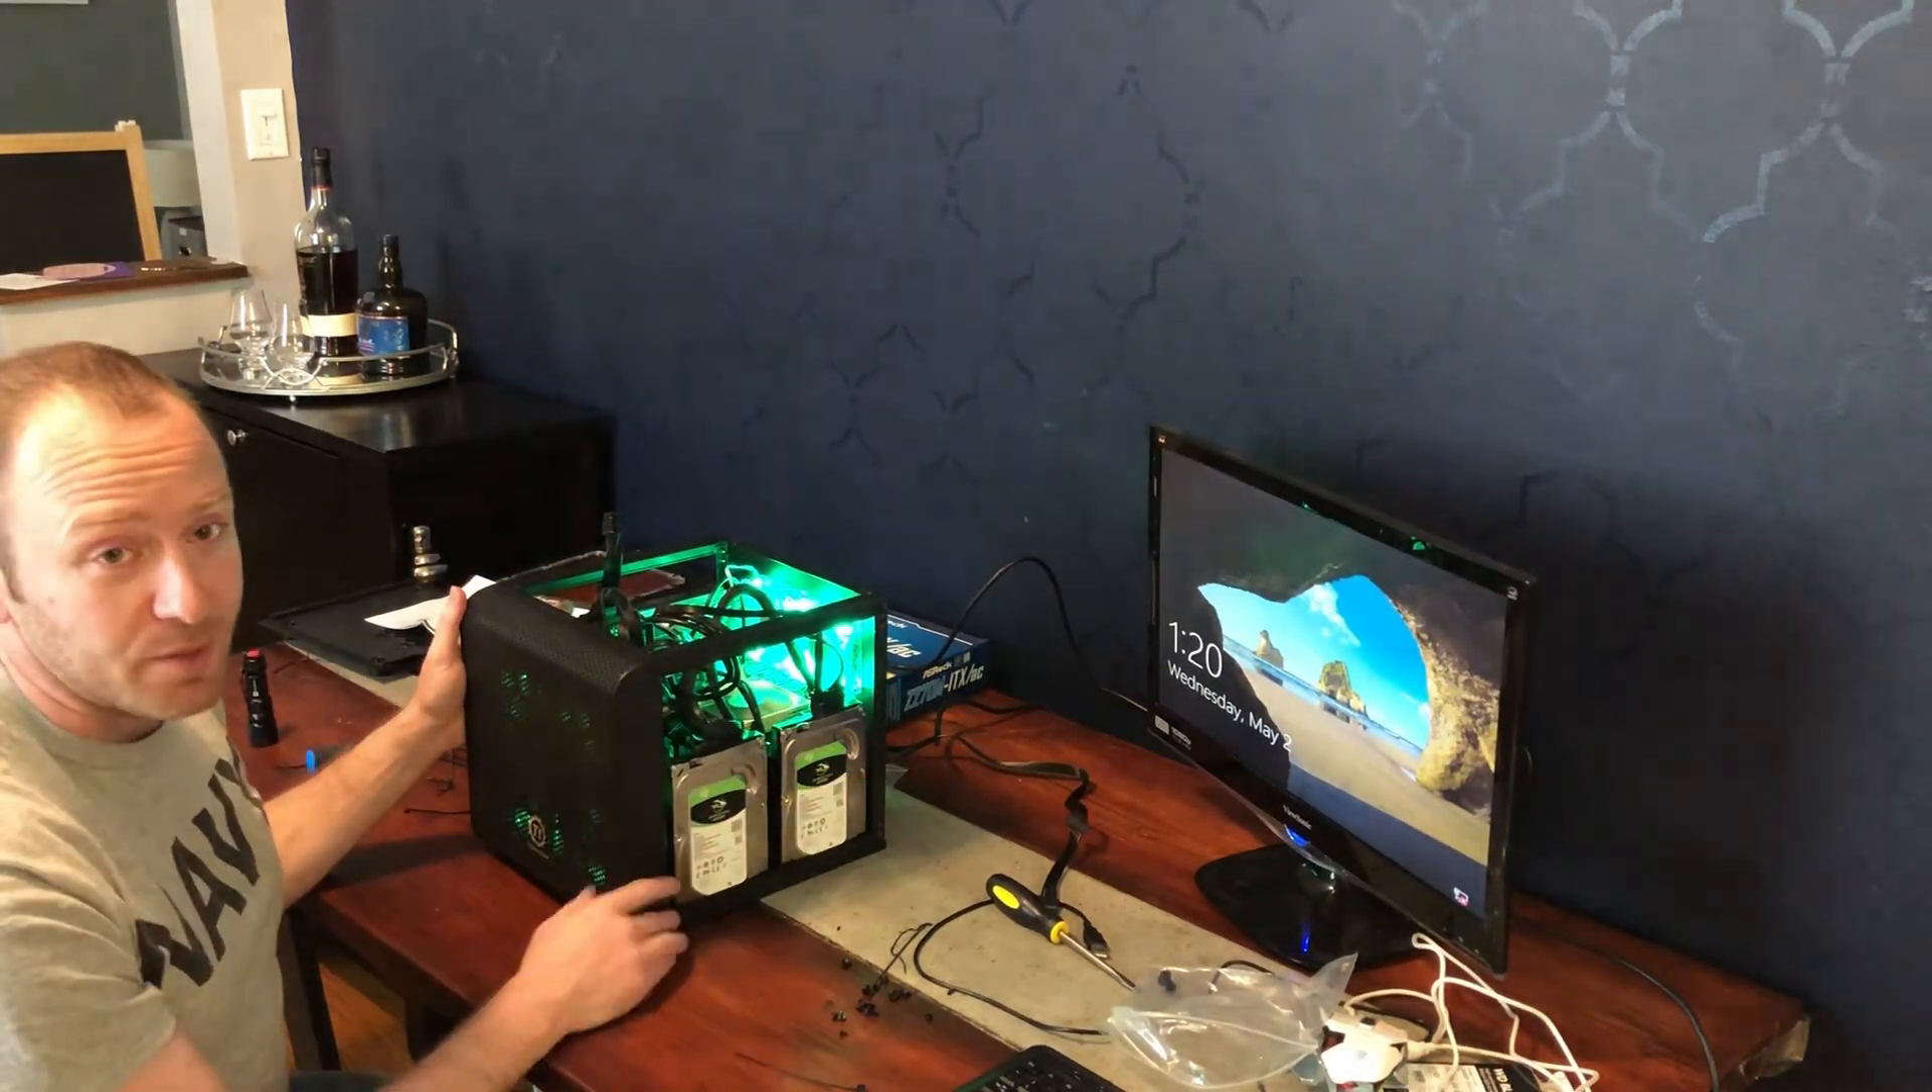So this build is 90 % done I've got to clean up the cables put the side panels back on and then go spend a lot of time loading up all my software.